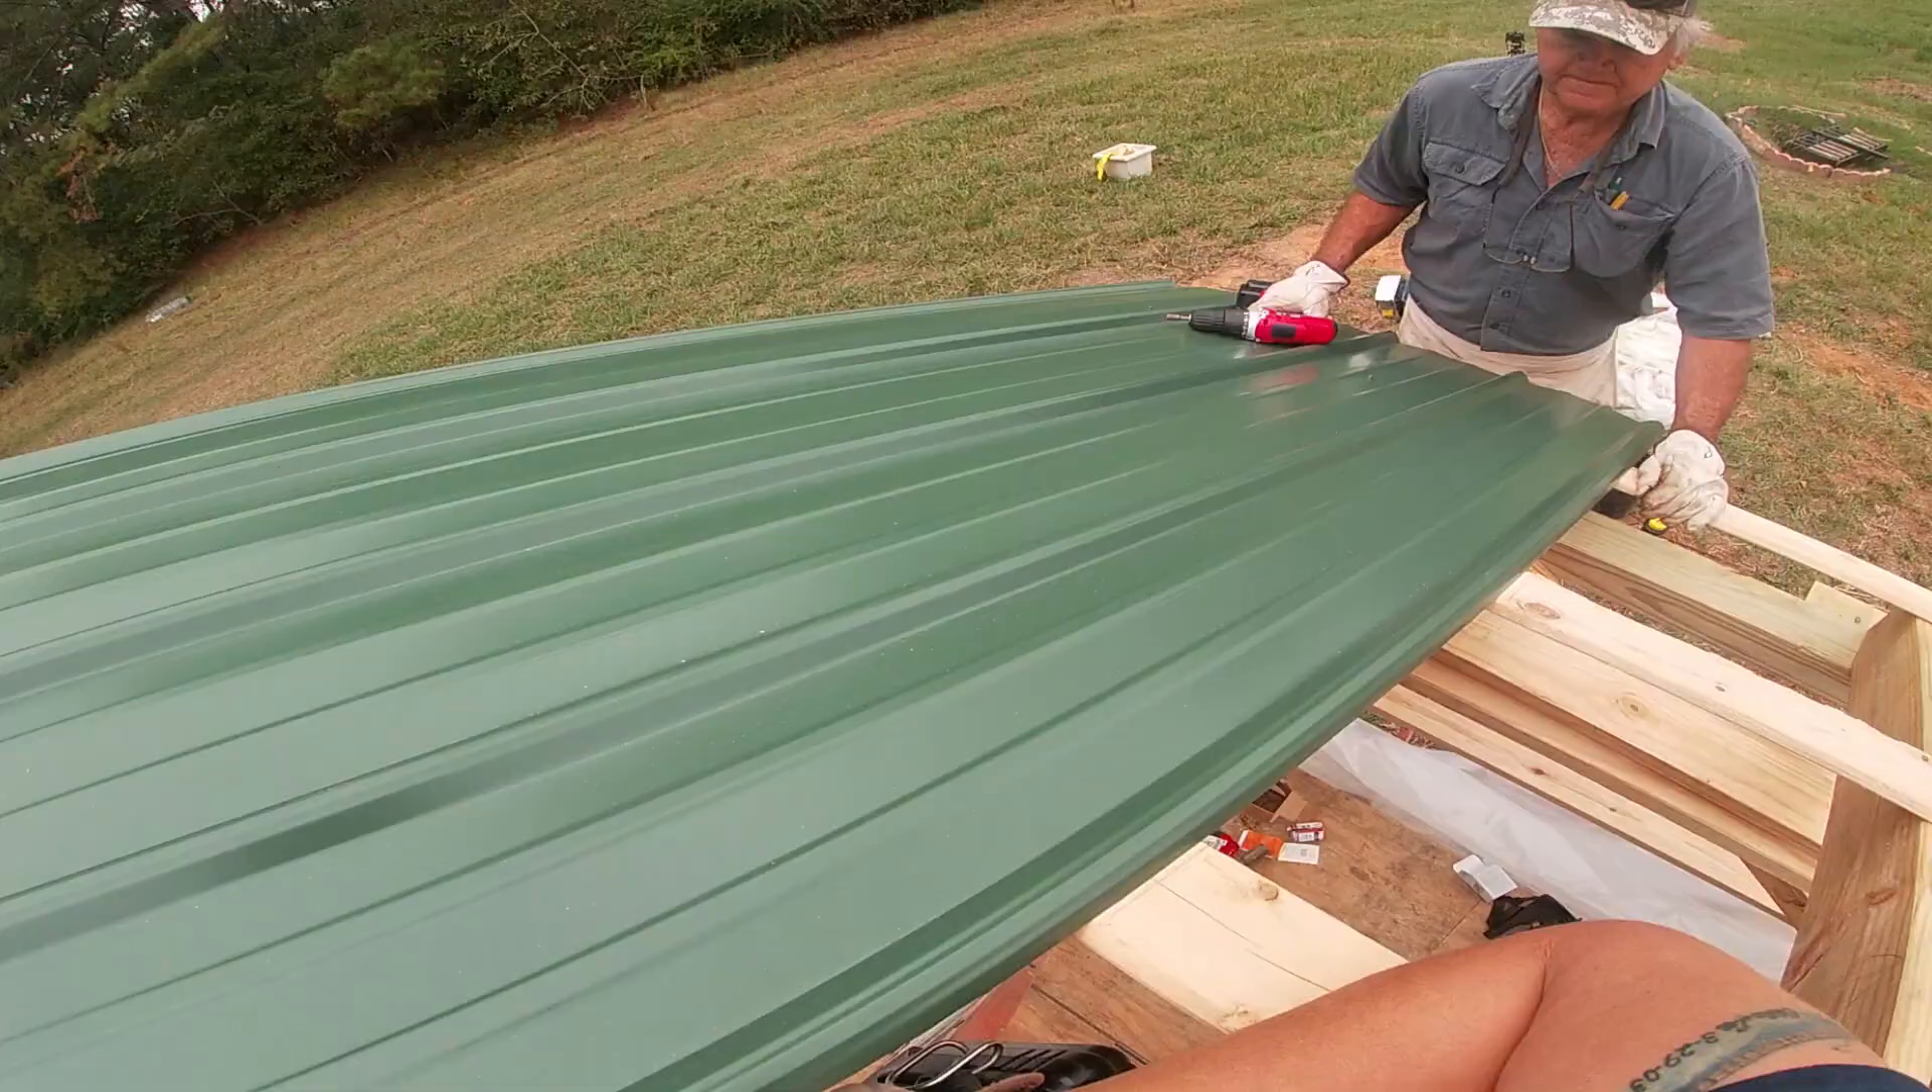We've got two more straight pieces of metal to put on up here and then we have to put all the cut metal on.